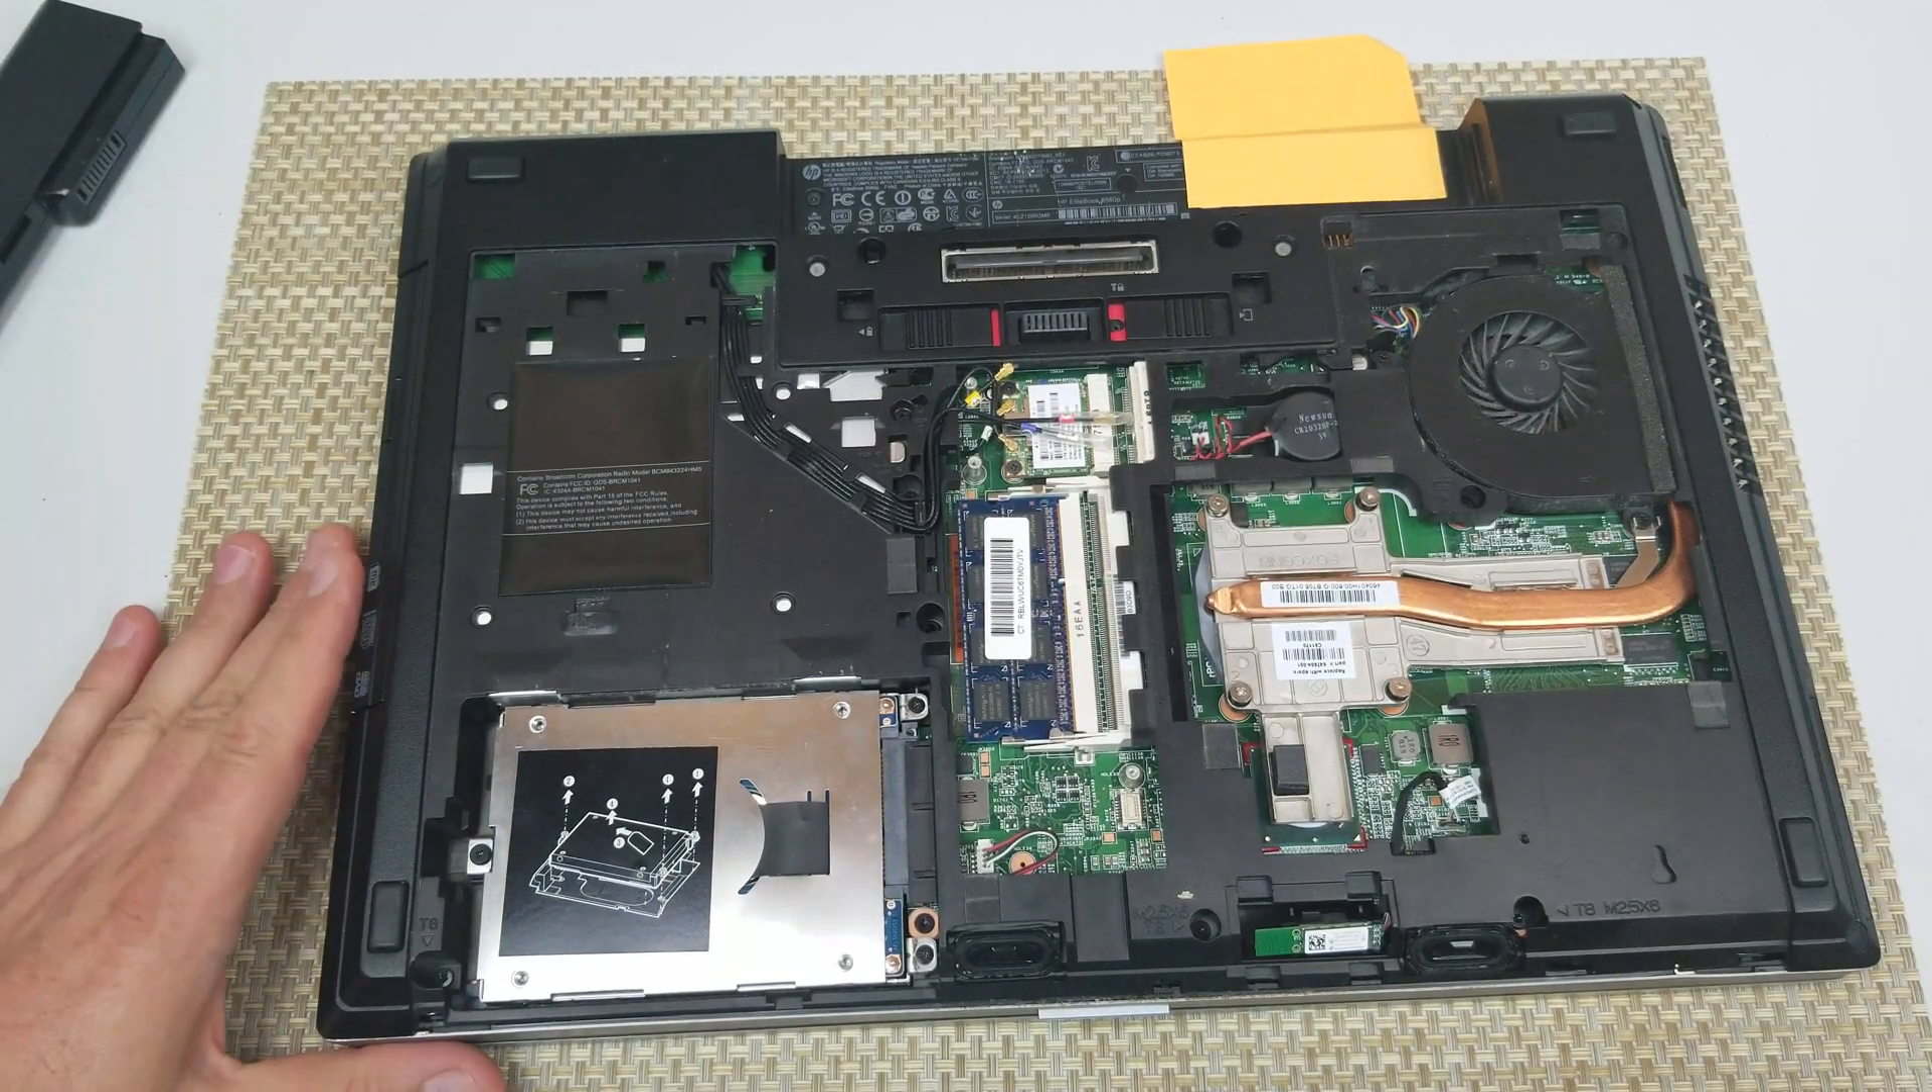Now that you got the bottom cover released right here are the two slots for your memory modules.